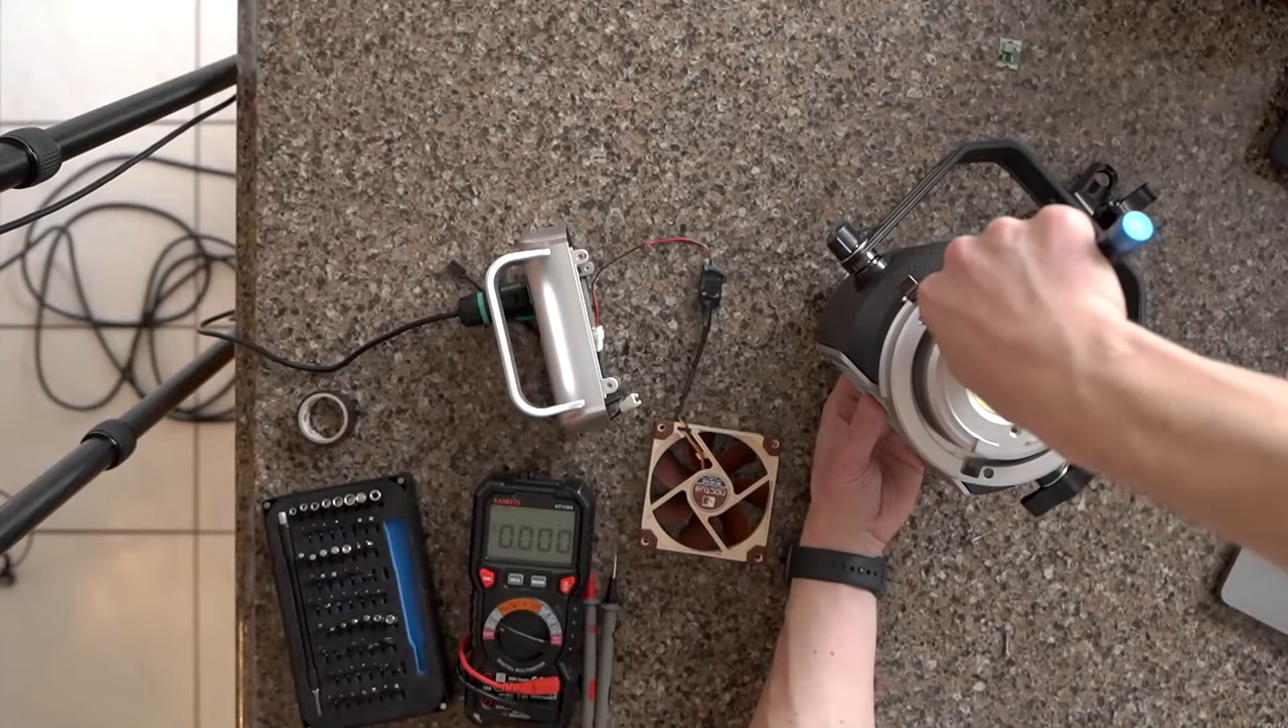I have not installed the fan yet.